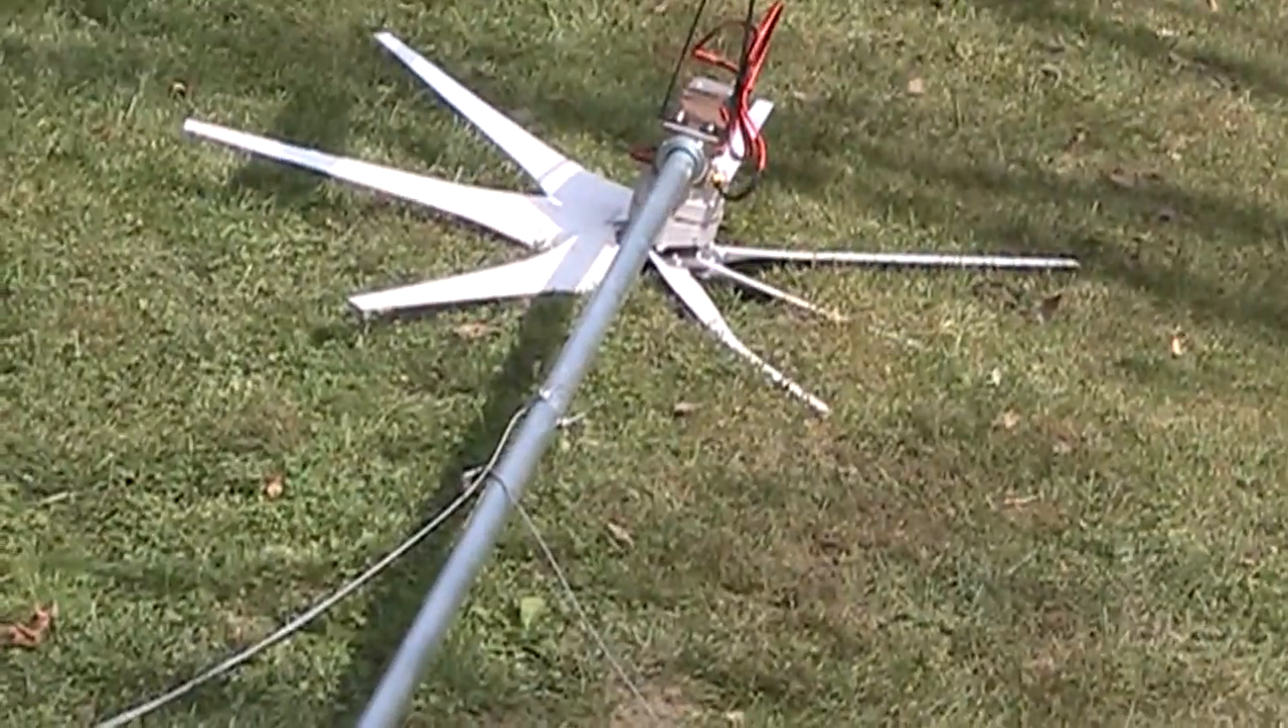All righty, we got our wind turbine put together. It is at the end of the pole.